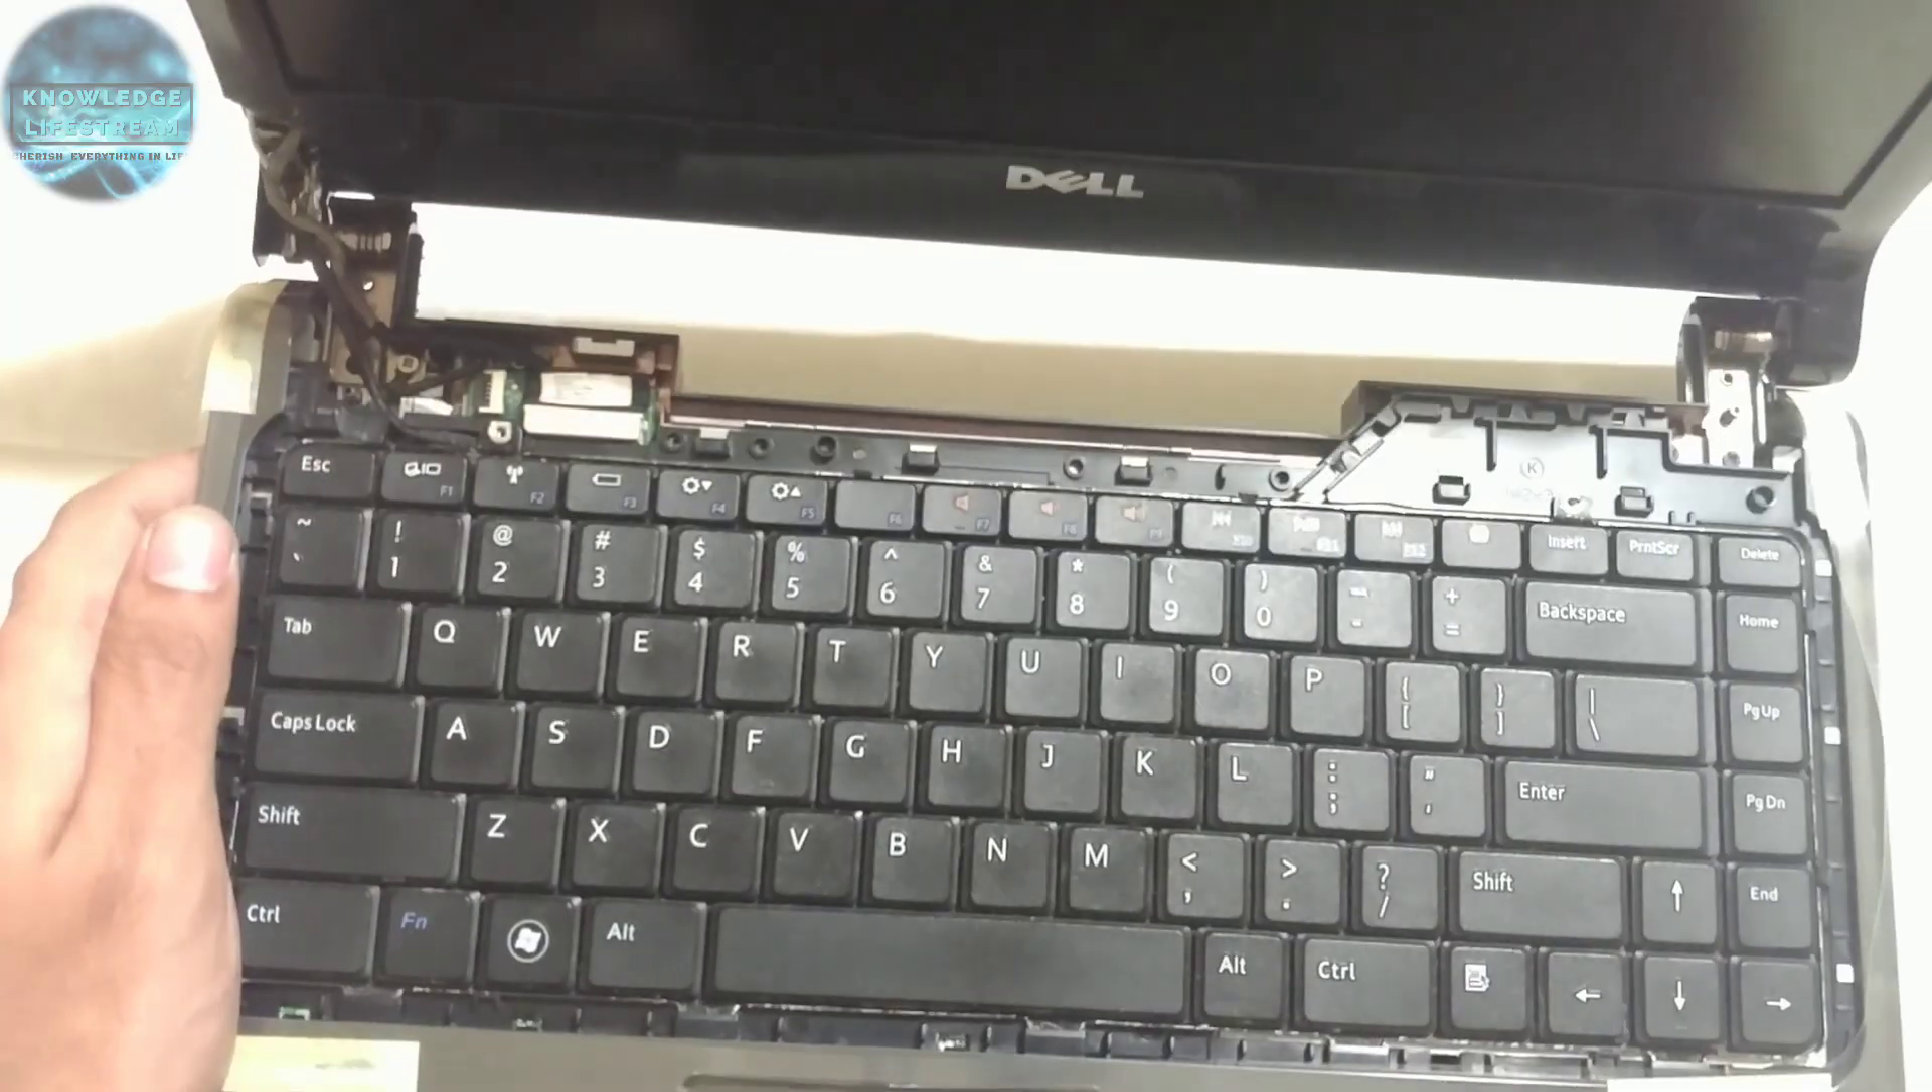The keyboard is placed on top.